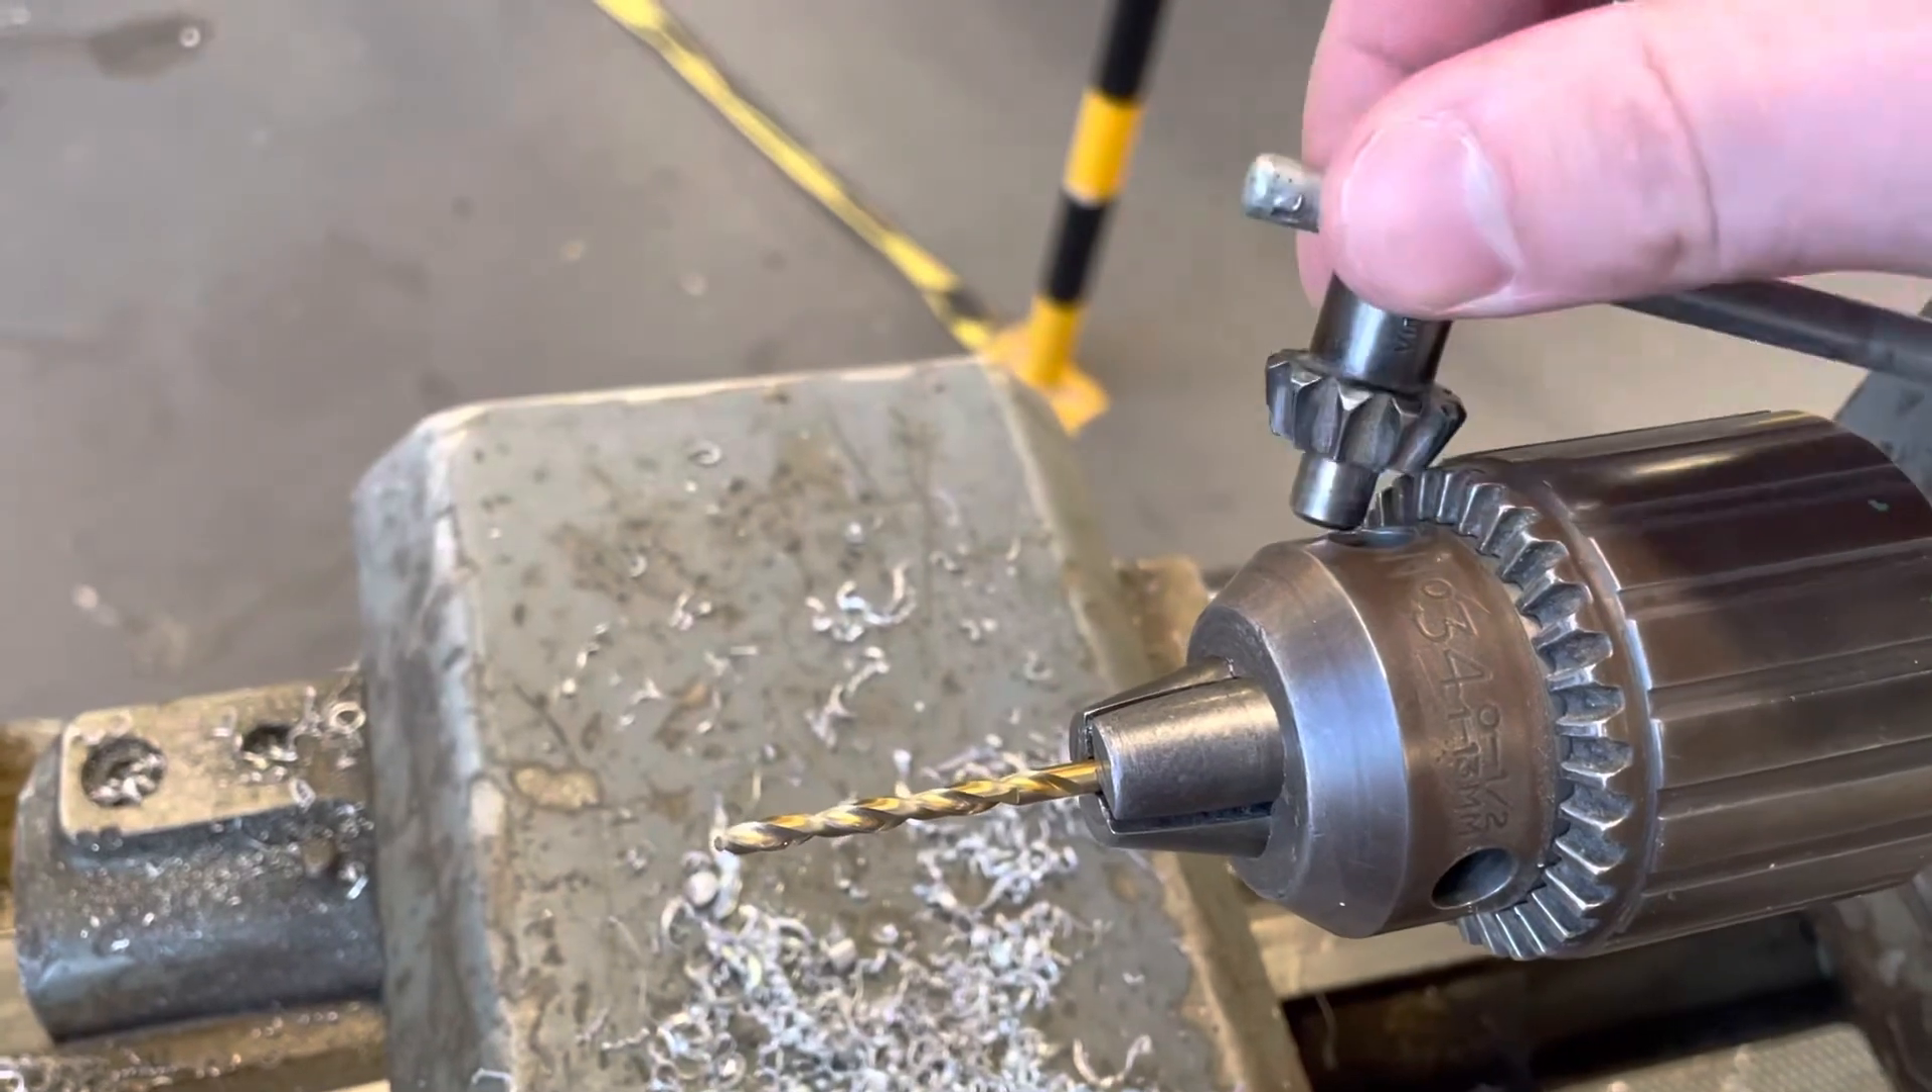I've now placed a 3 .3 mil drill bit into the end of the tail stock of the lathe and i've tightened this up now with the chuck key like so.